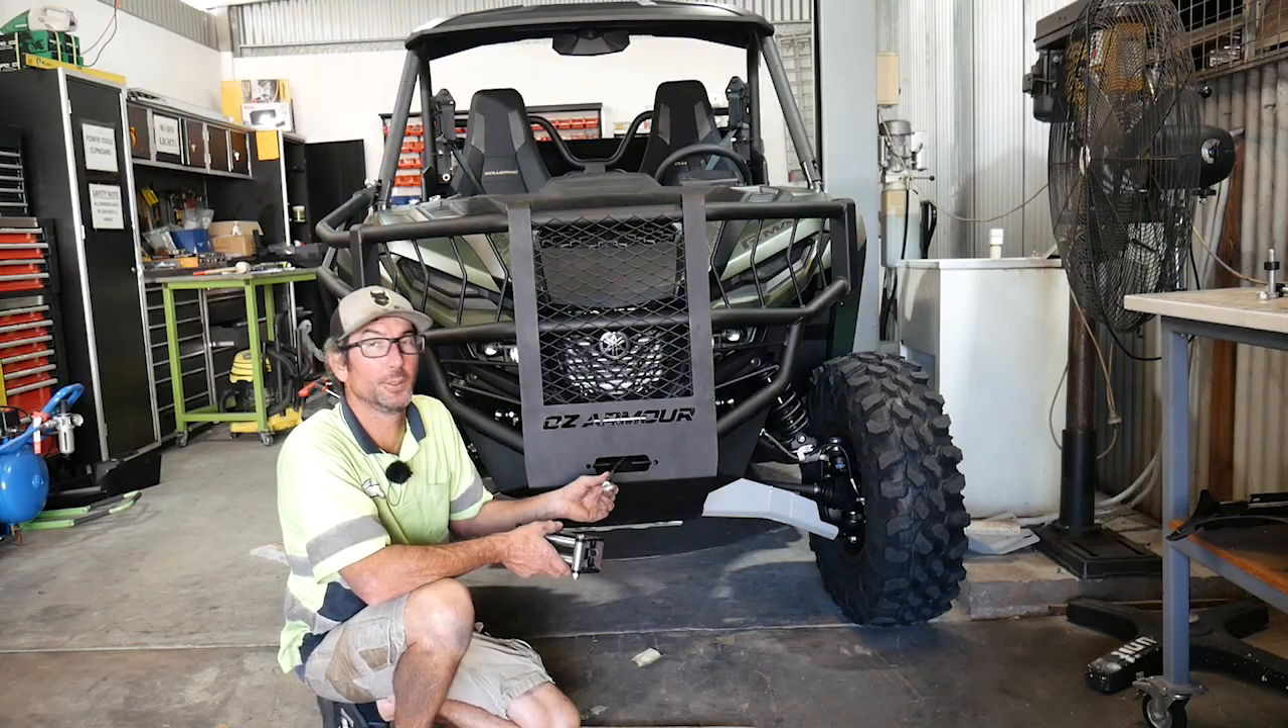Now you've got your bull bar on.